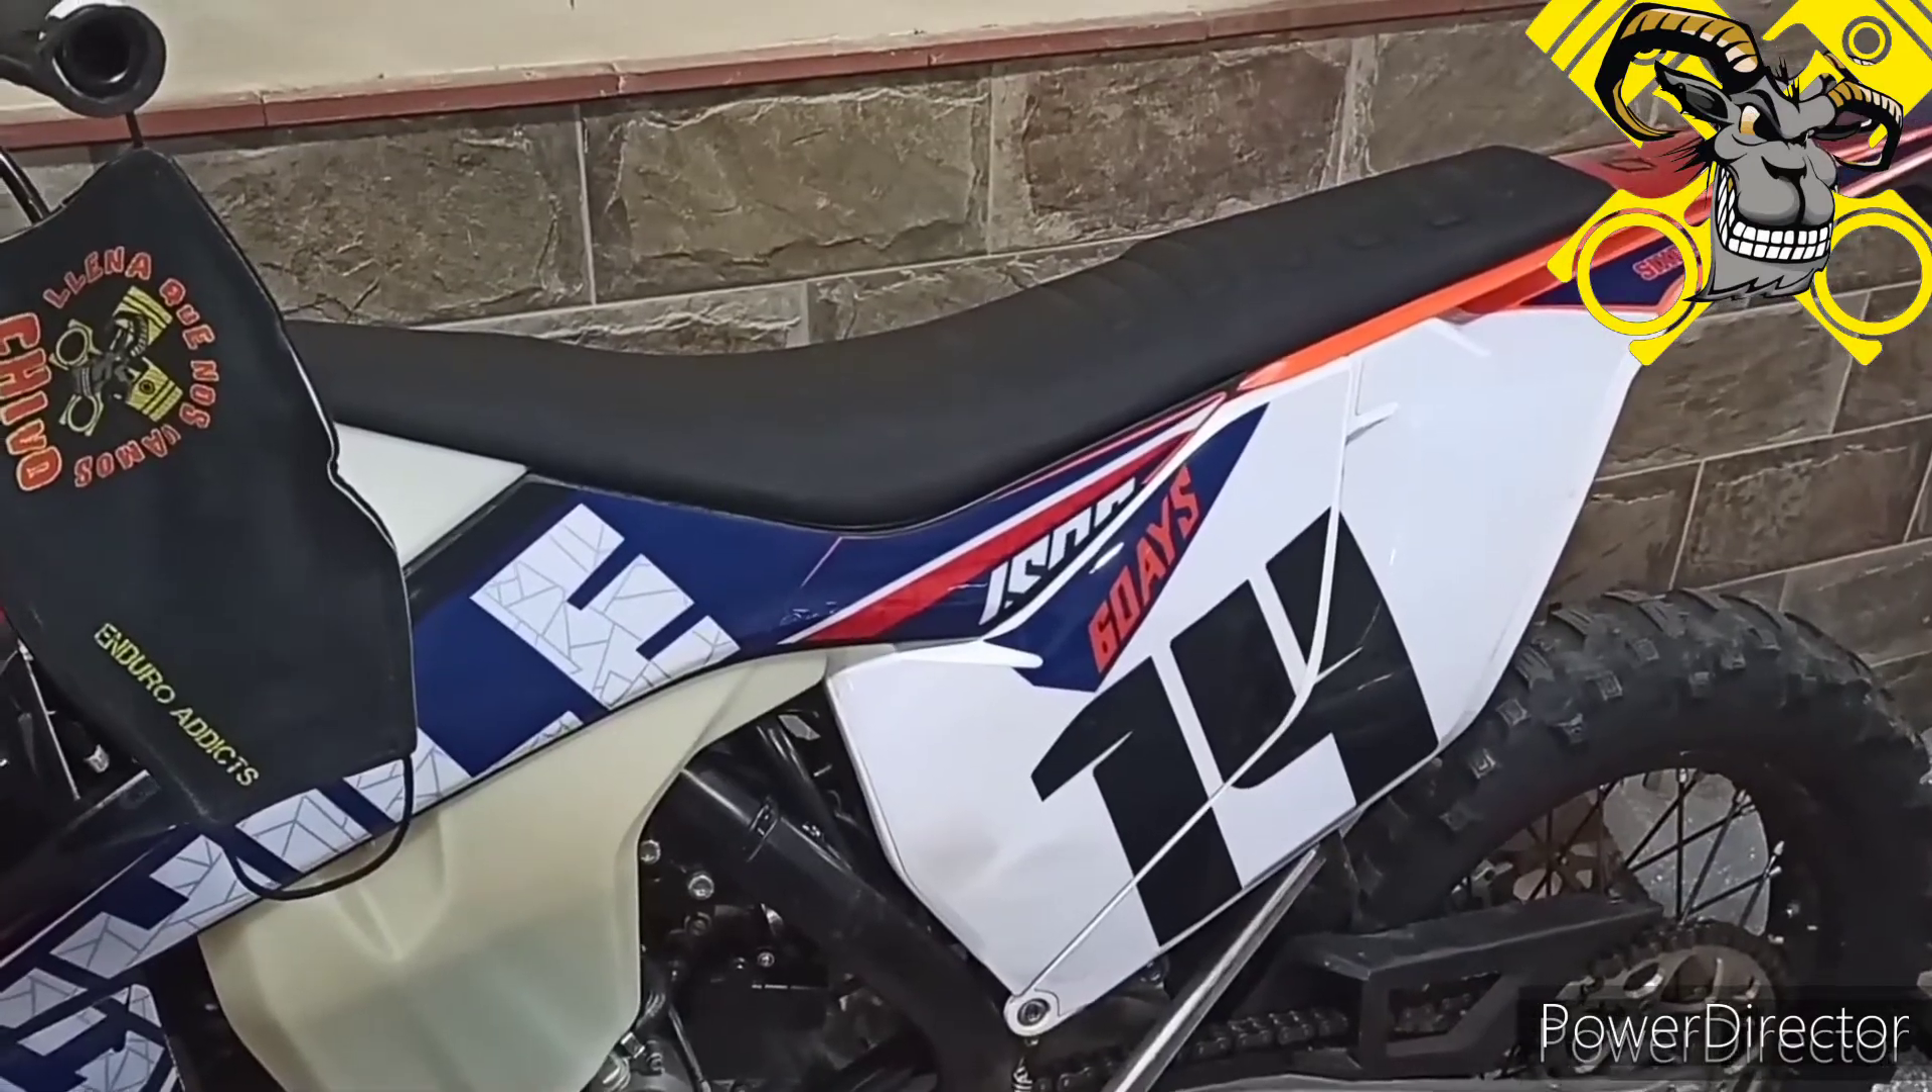Bueno pues ya tenemos el asiento montado parece que ha dado buen resultado.